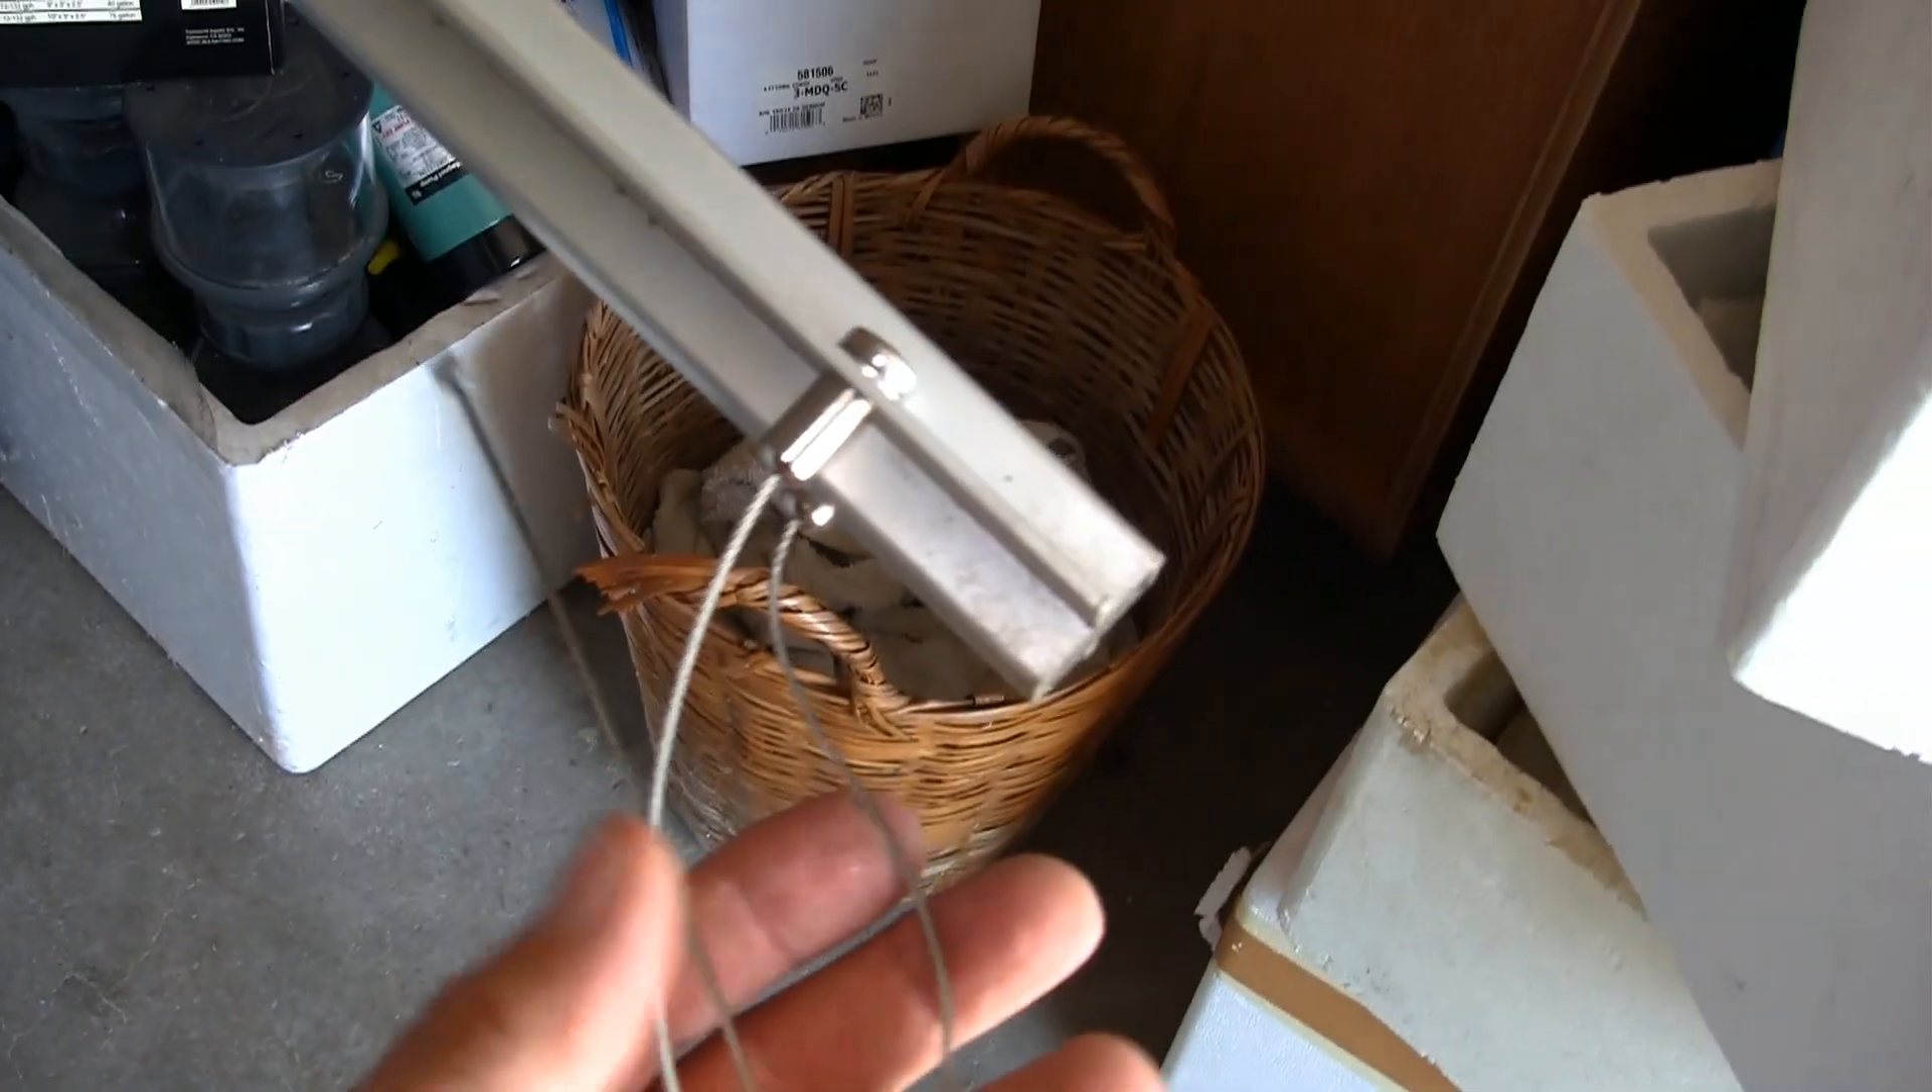Okay, so the aluminum rail now has the stainless steel cables attached to it.